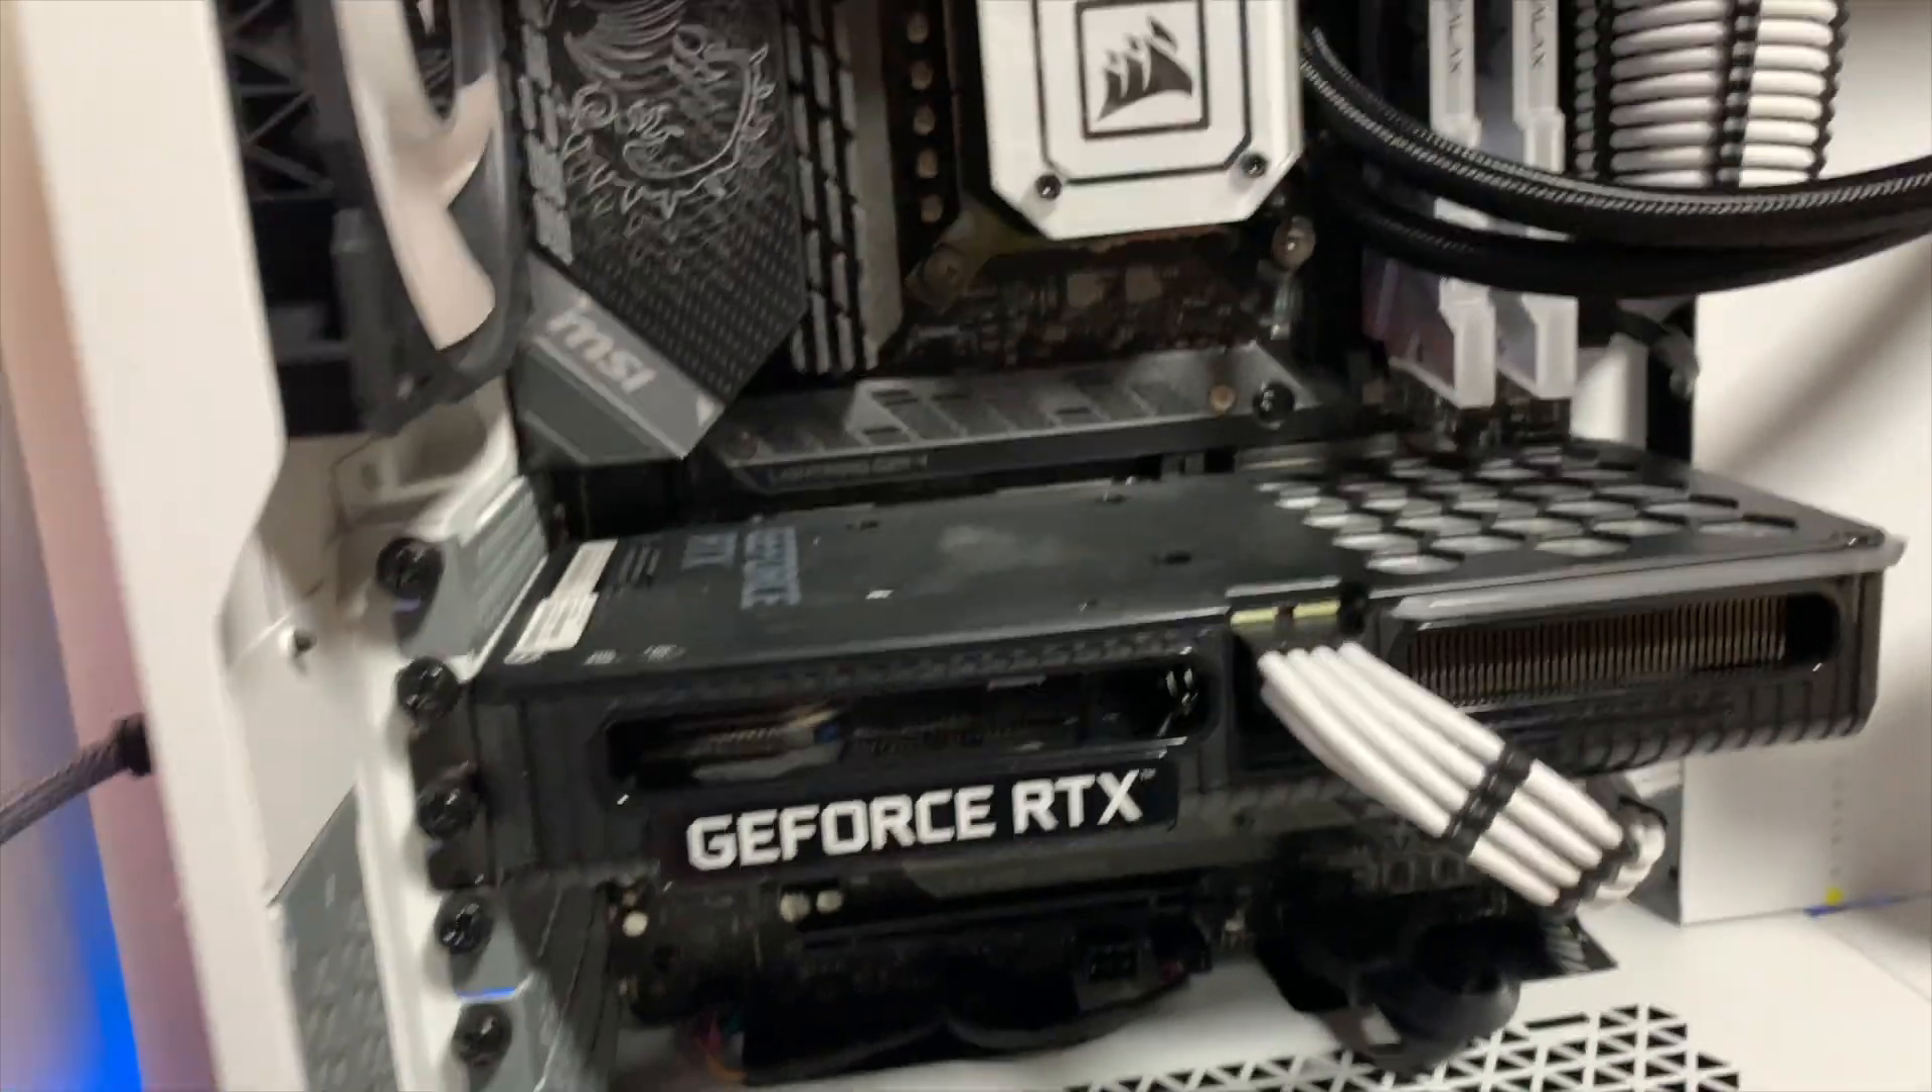Está tudo certinho já. Coloquei a placa de vídeo. Coloquei o cabo branco ali.